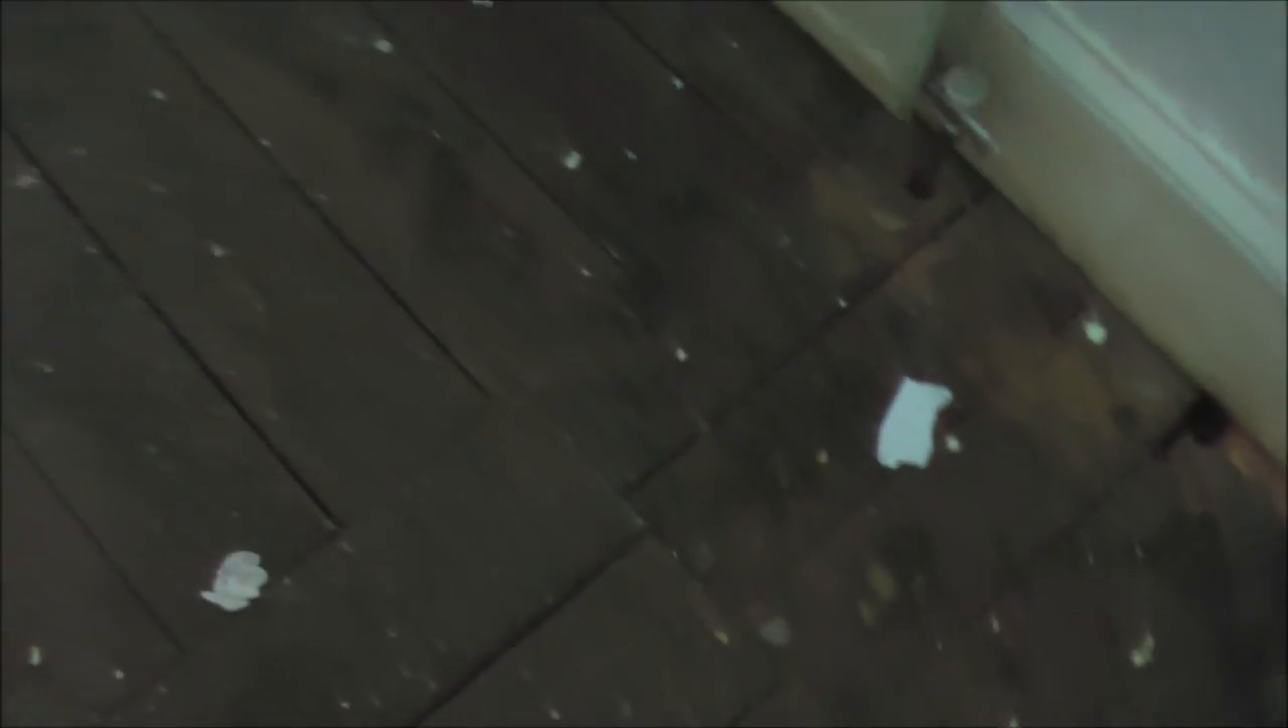These floorboards don't match up anyway really going all sorts of directions.